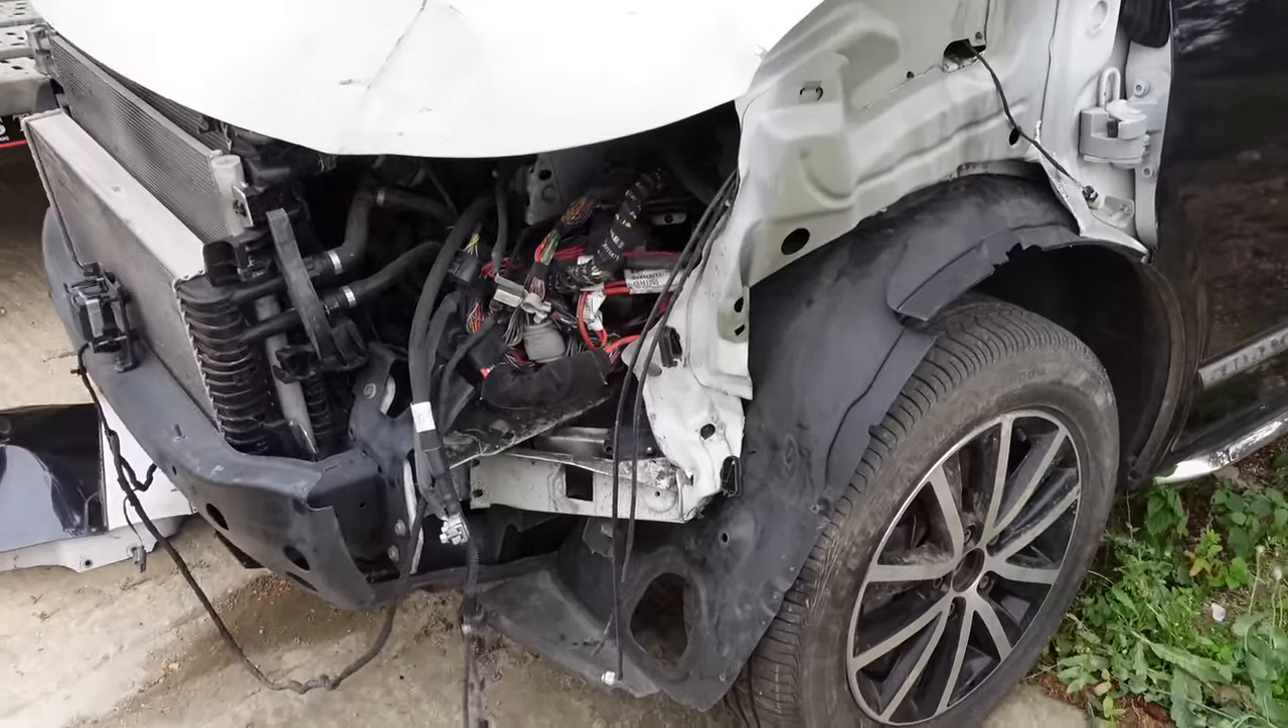So I've got the wheel all on but once I've dropped it to the ground my bit of kinked bodywork here is pushed.